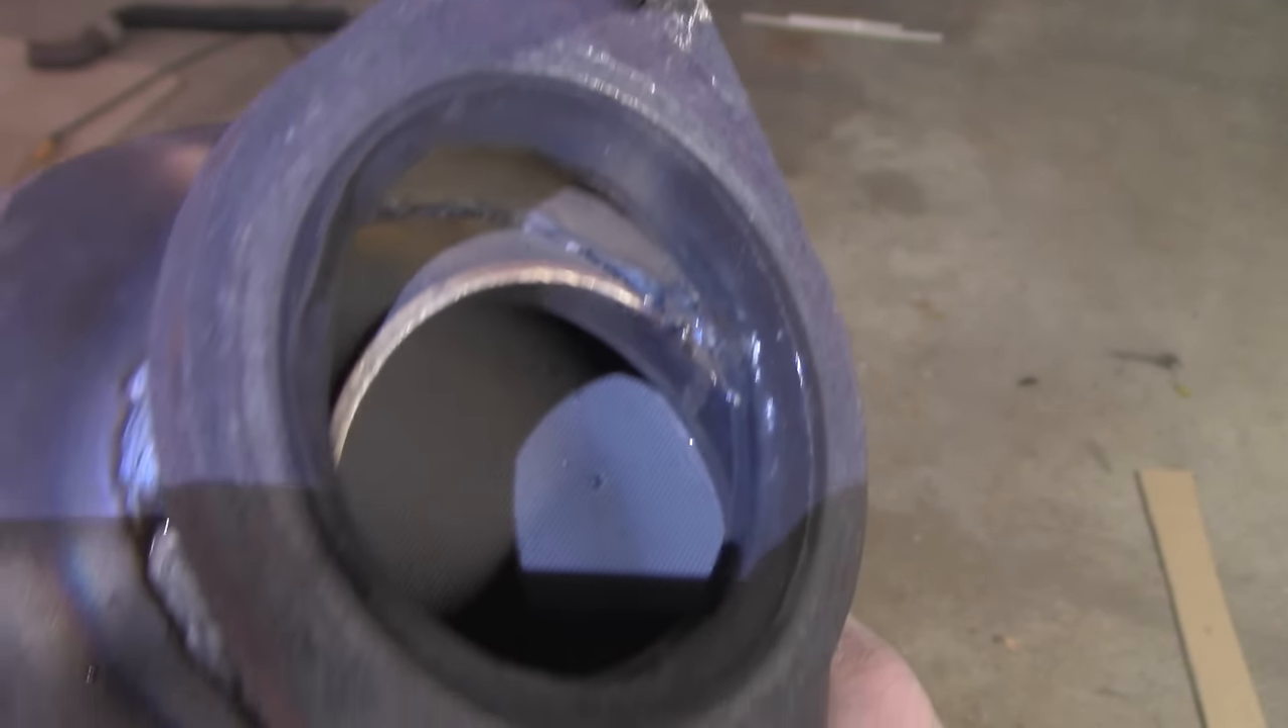So, after moving the flange, it's obvious here that the opening of the flange doesn't remotely line up with the hole in the catalytic converter.